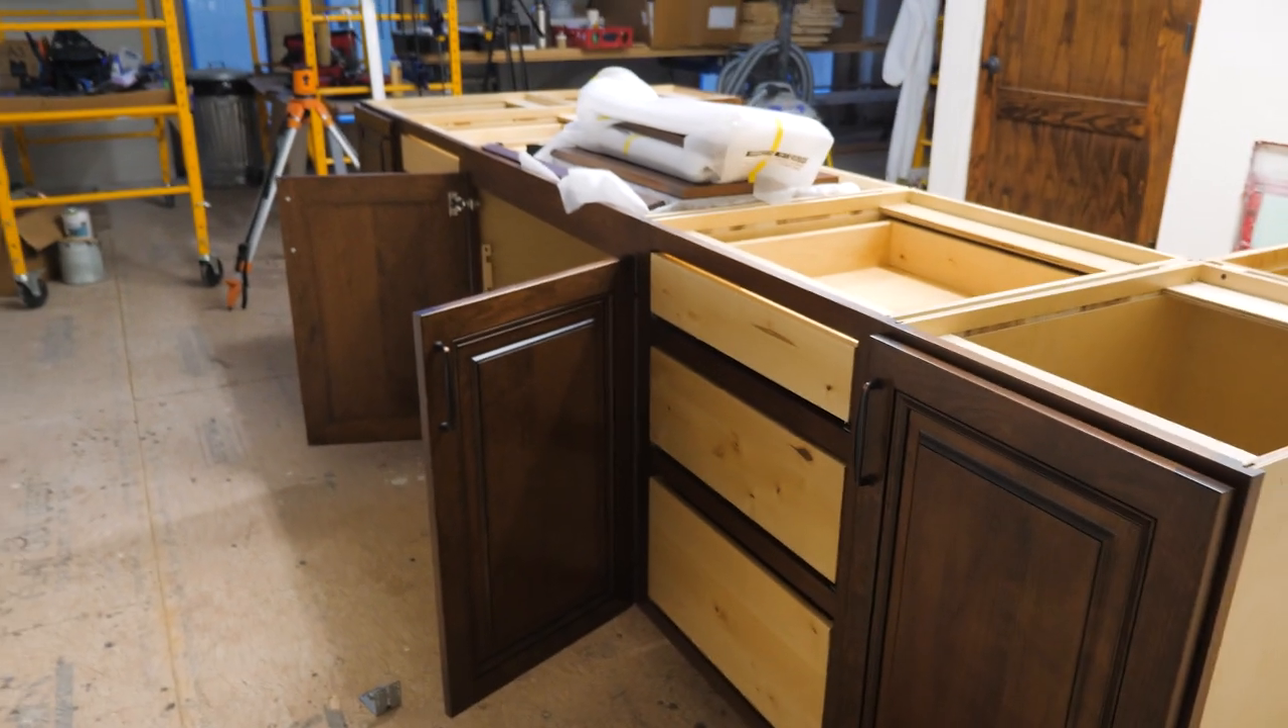There's the working side doors on and drawers in.